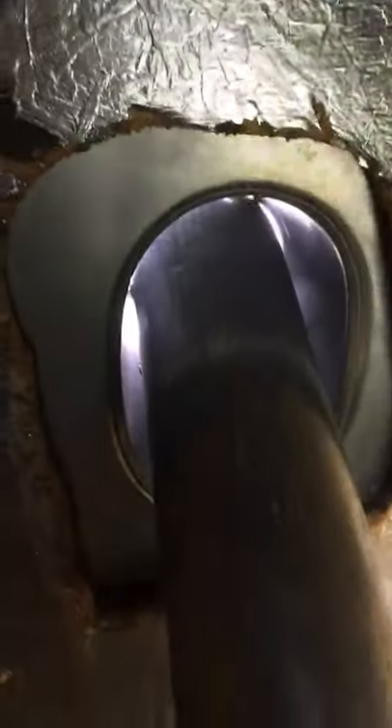Up in the attic space checking out some water heaters and you can see a little bit of daylight coming through this storm collar.